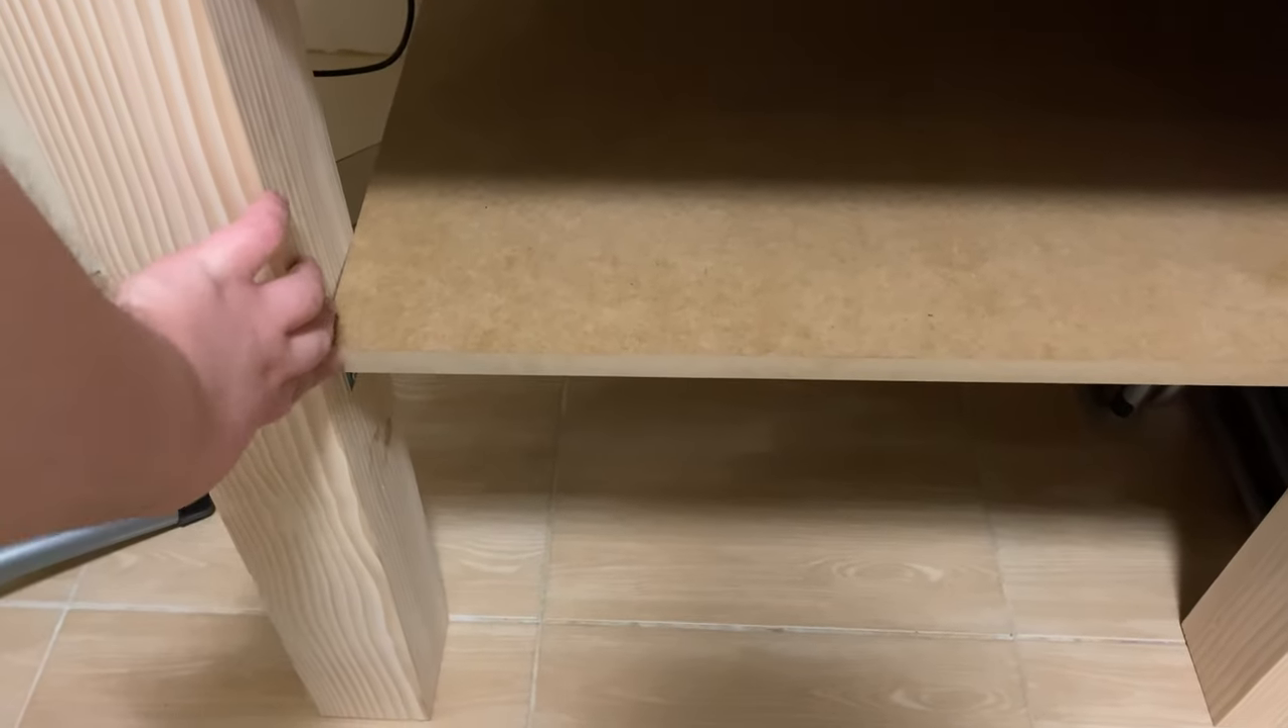And lastly you probably noticed it already I finally mounted the shelf as well.